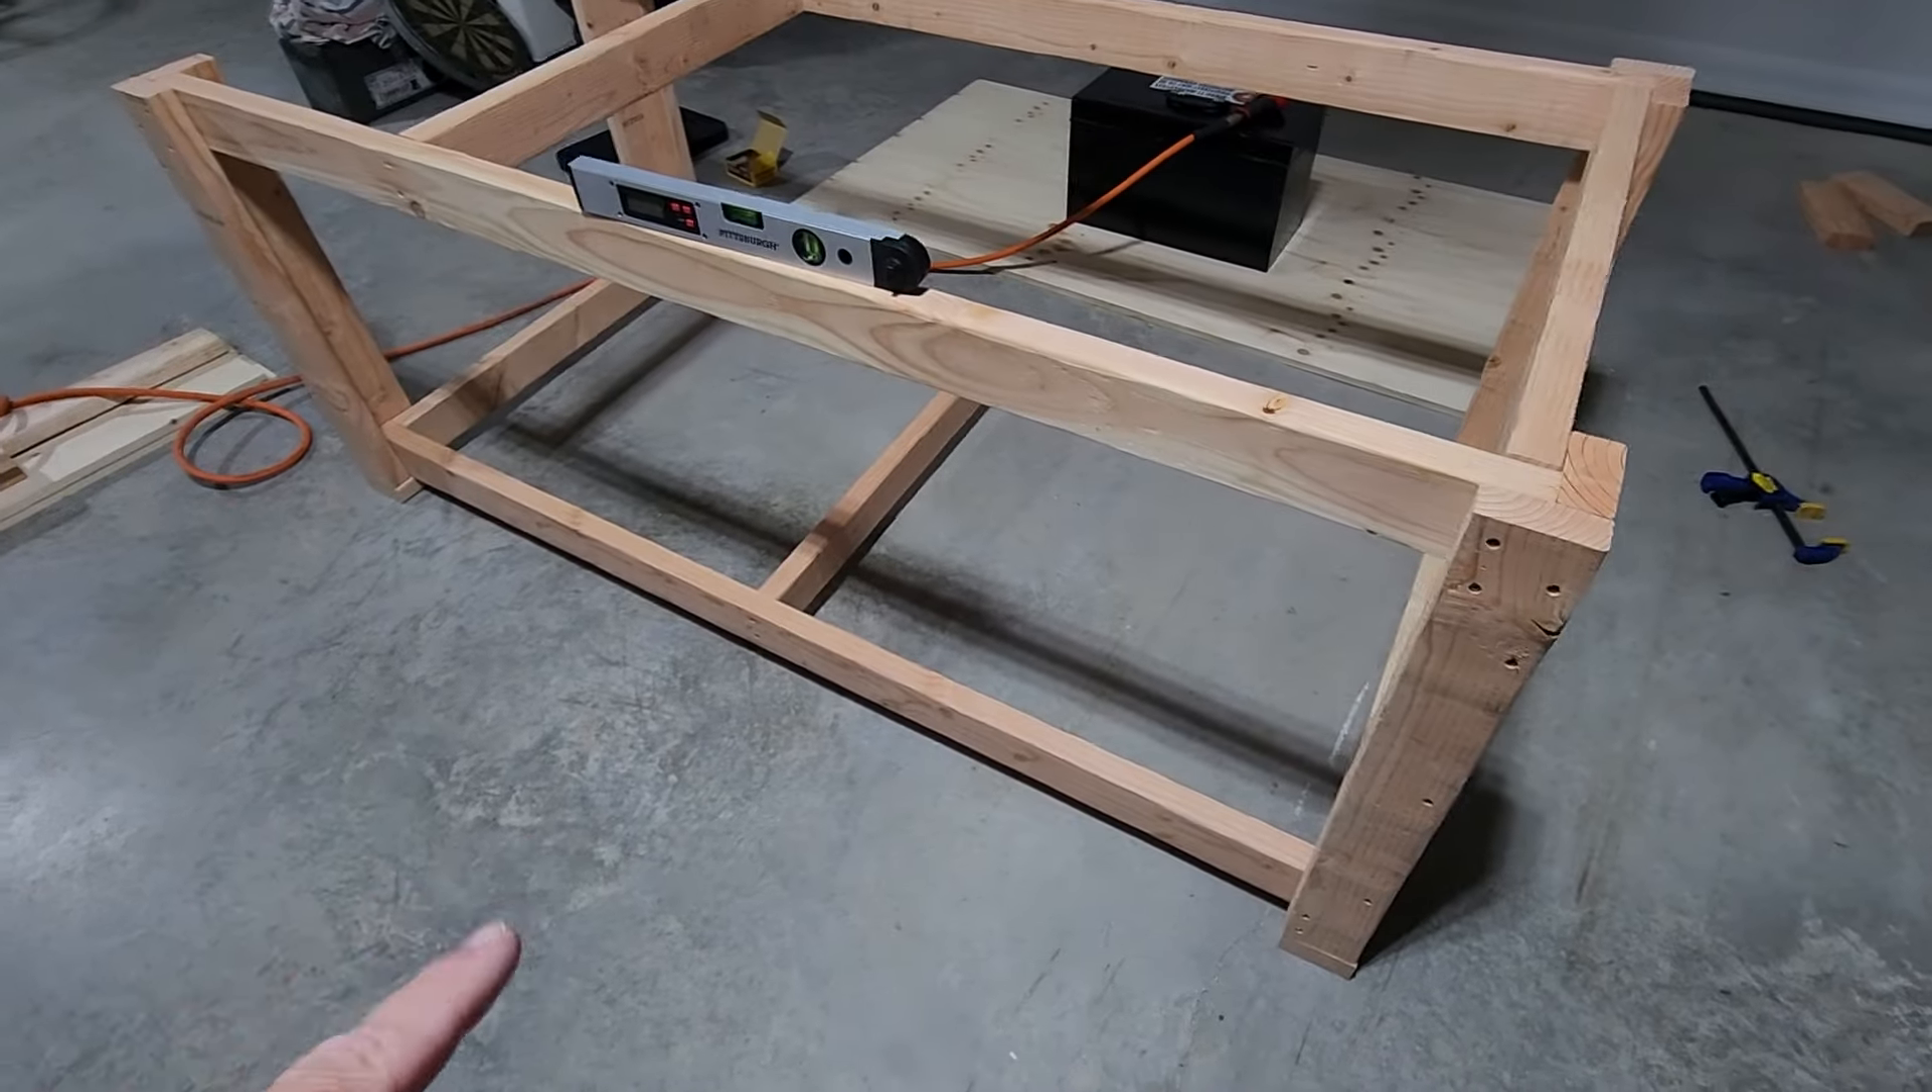Okay here's a table saw table with the frame complete minus the shelf which I'm about to assemble.